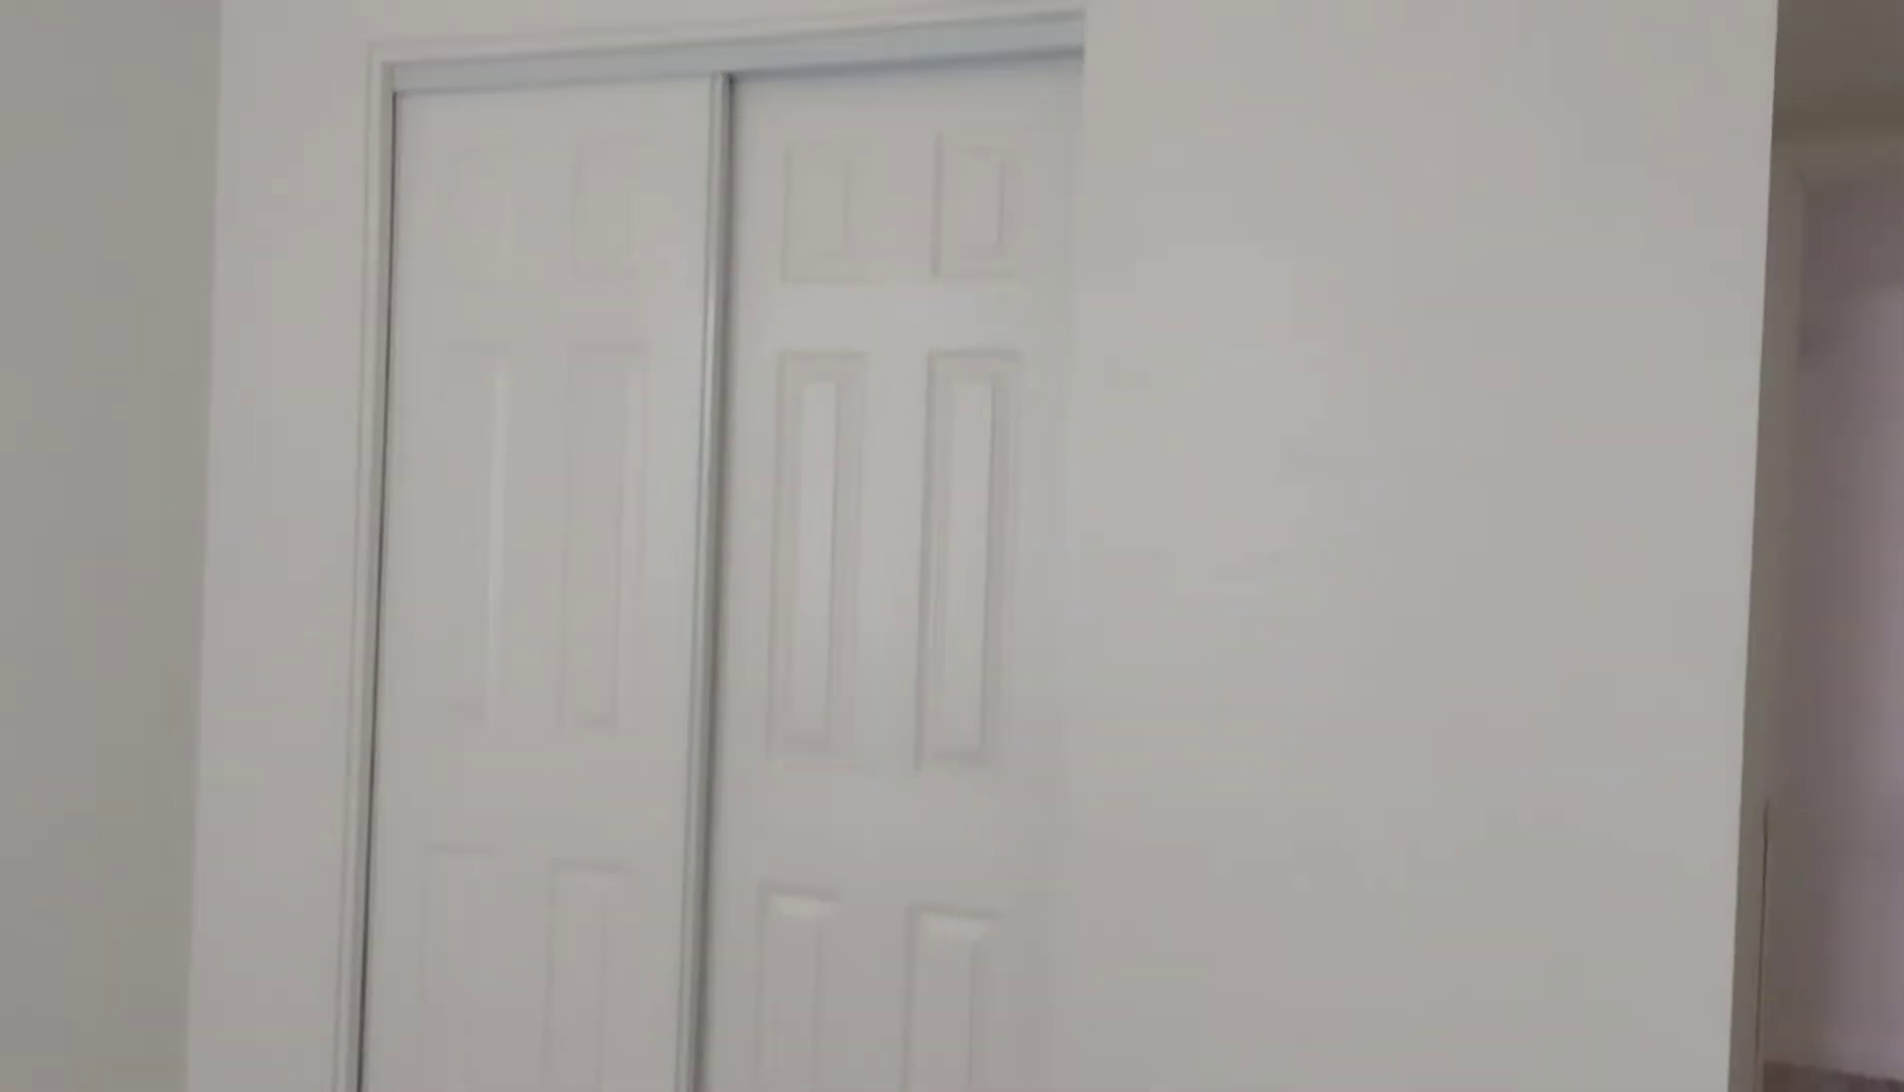Nailagay na din dito ang sliding door sa cabinet.